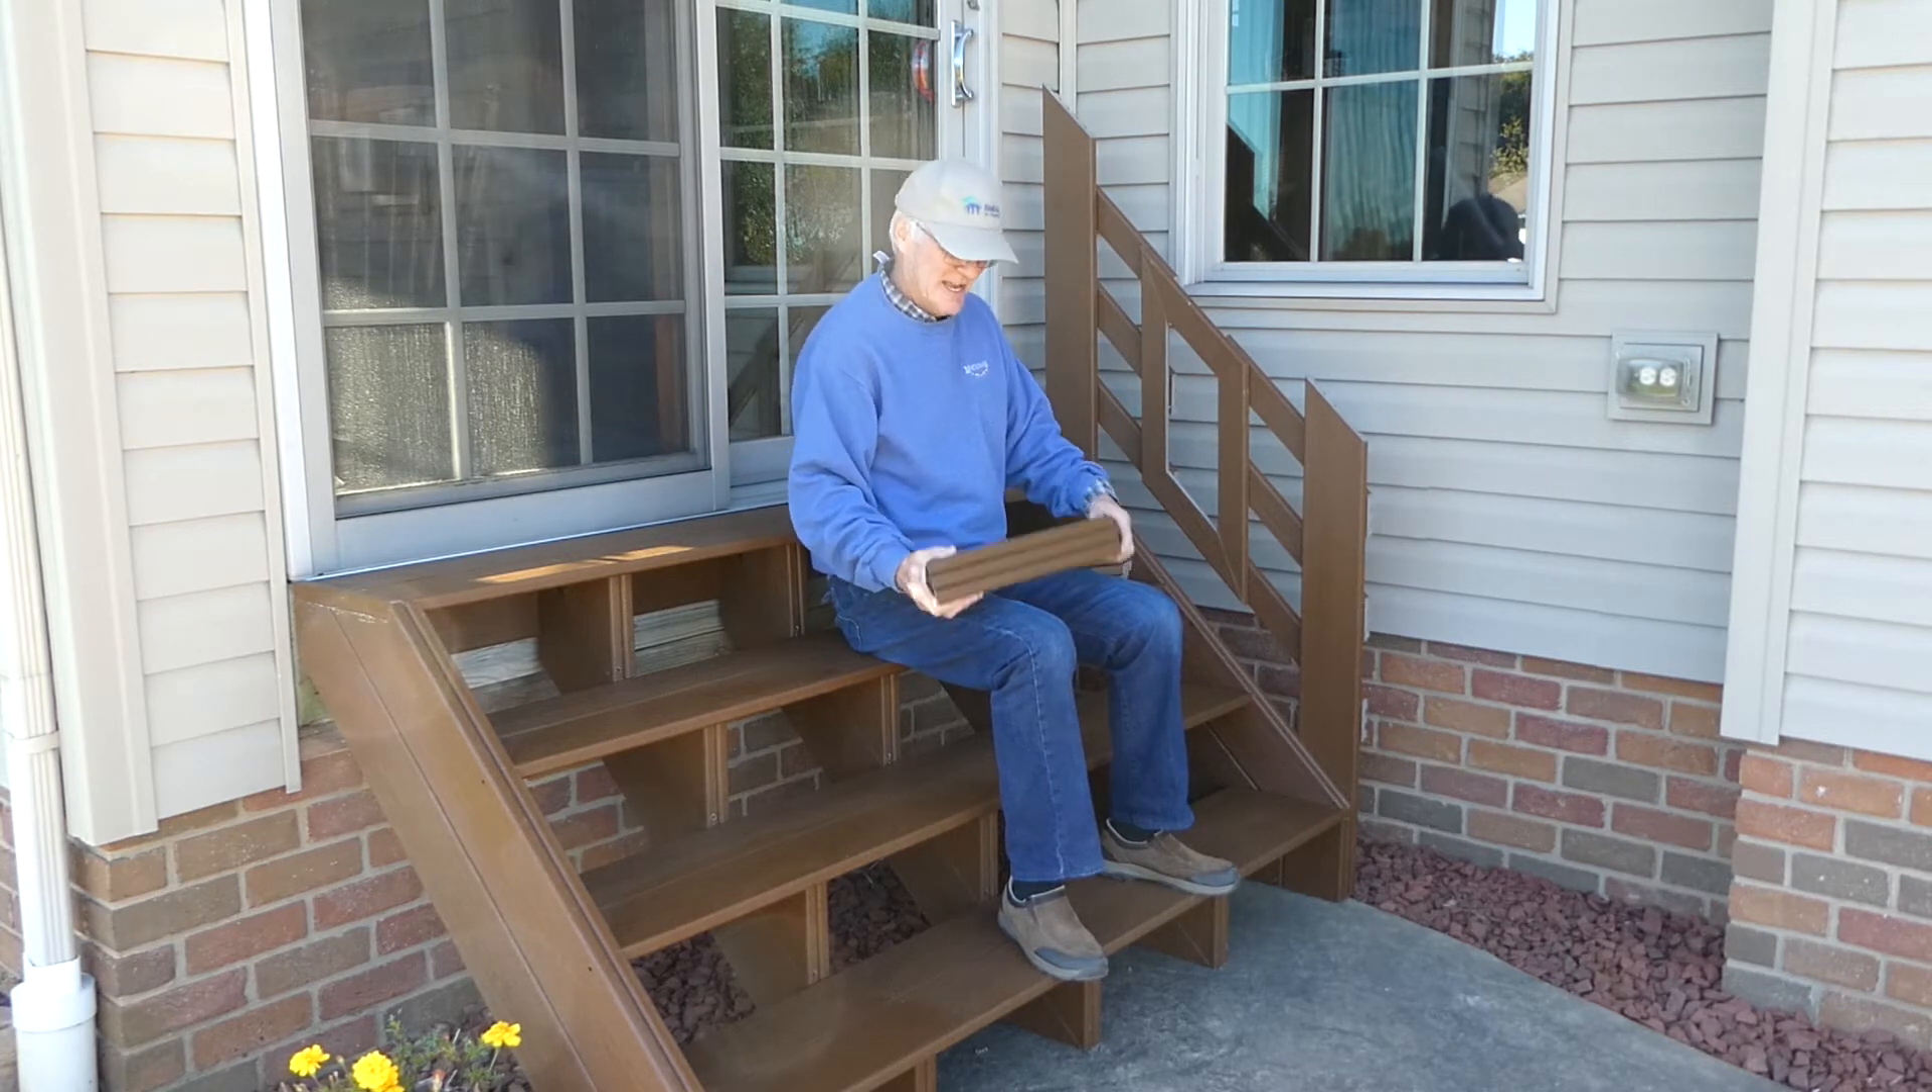You just need to add the actual railing itself, the handrail, in order to complete the project.